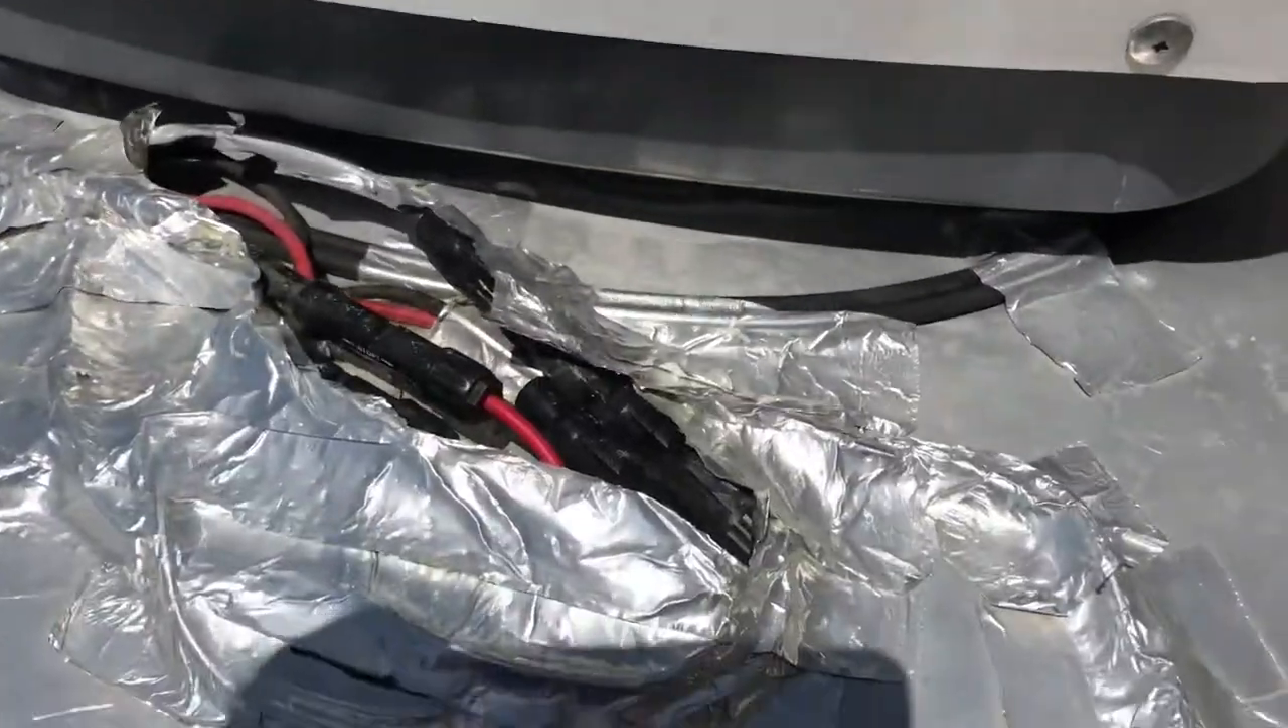Up on top of my Airstream I already started pulling the aluminum tape away.